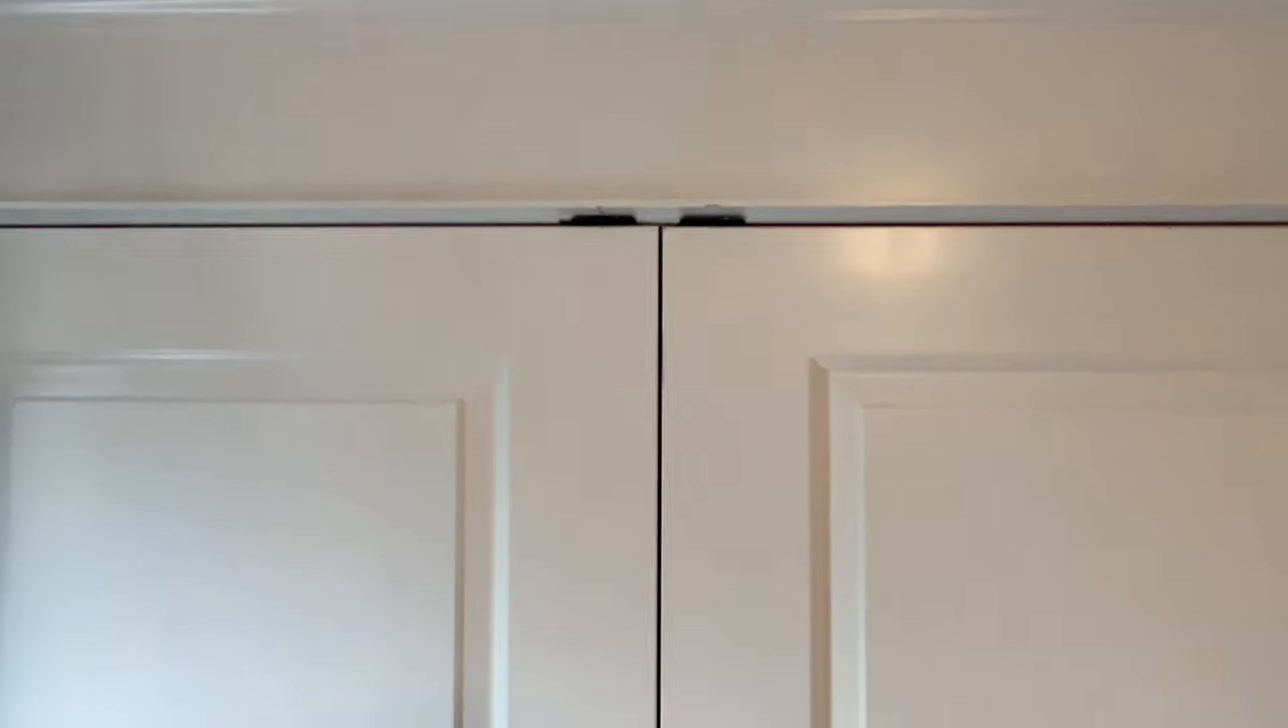Look at these doors look at that perfect alignment and gaps.